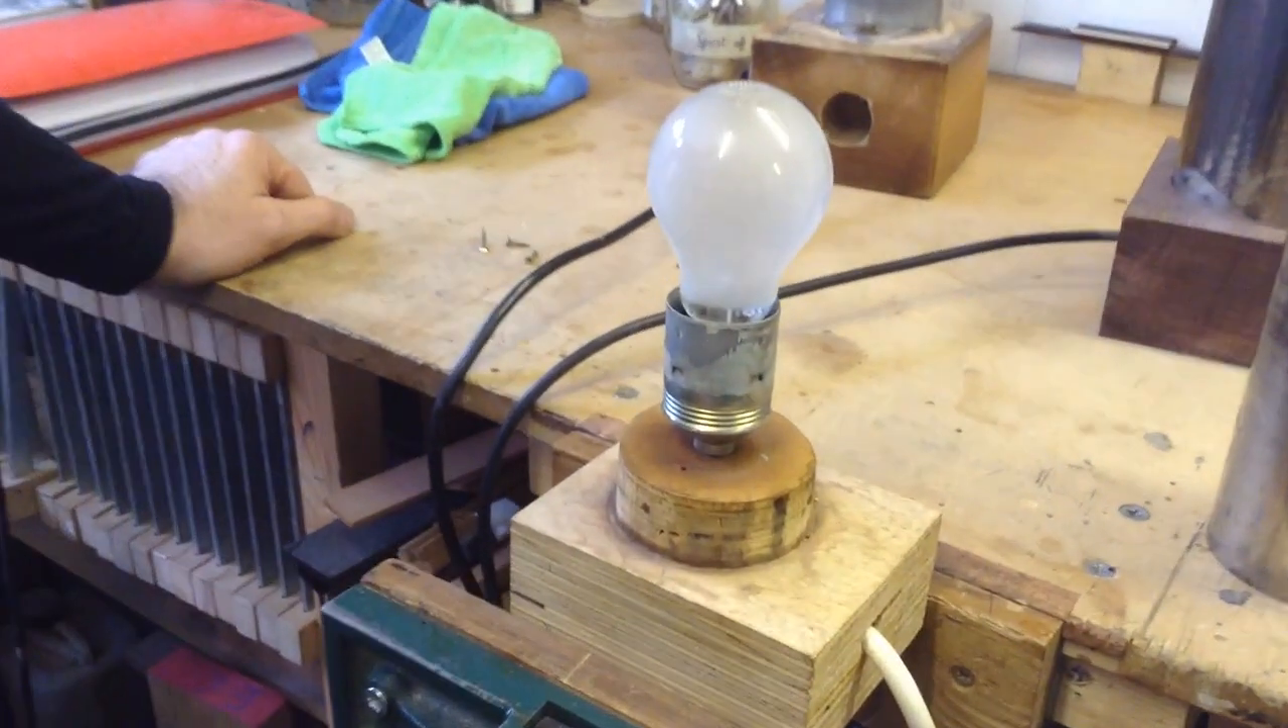And I just got a light bulb attachment, uh, fixed into this, uh, ceiling there that I've, I've also screwed into the base and then the cable just comes through.